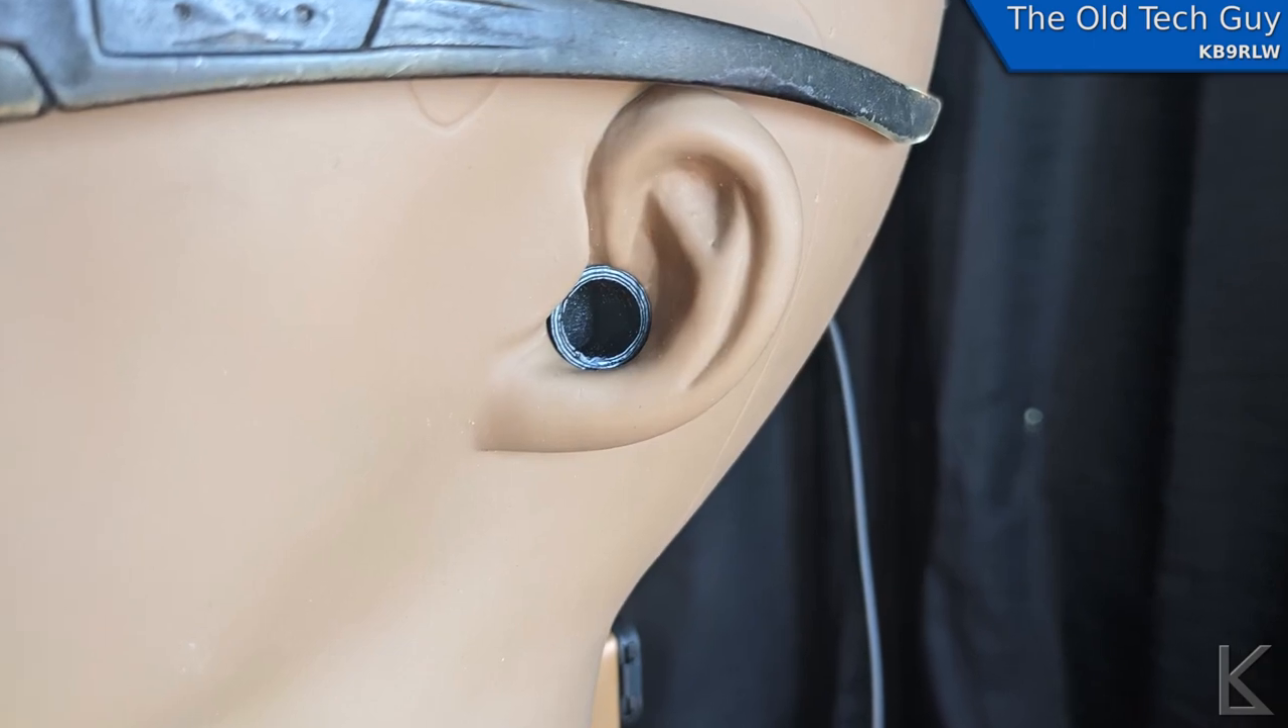That should grip the rubber of the outside of the head and hold the mic in place. And you can see one of the microphones installed at the back there.